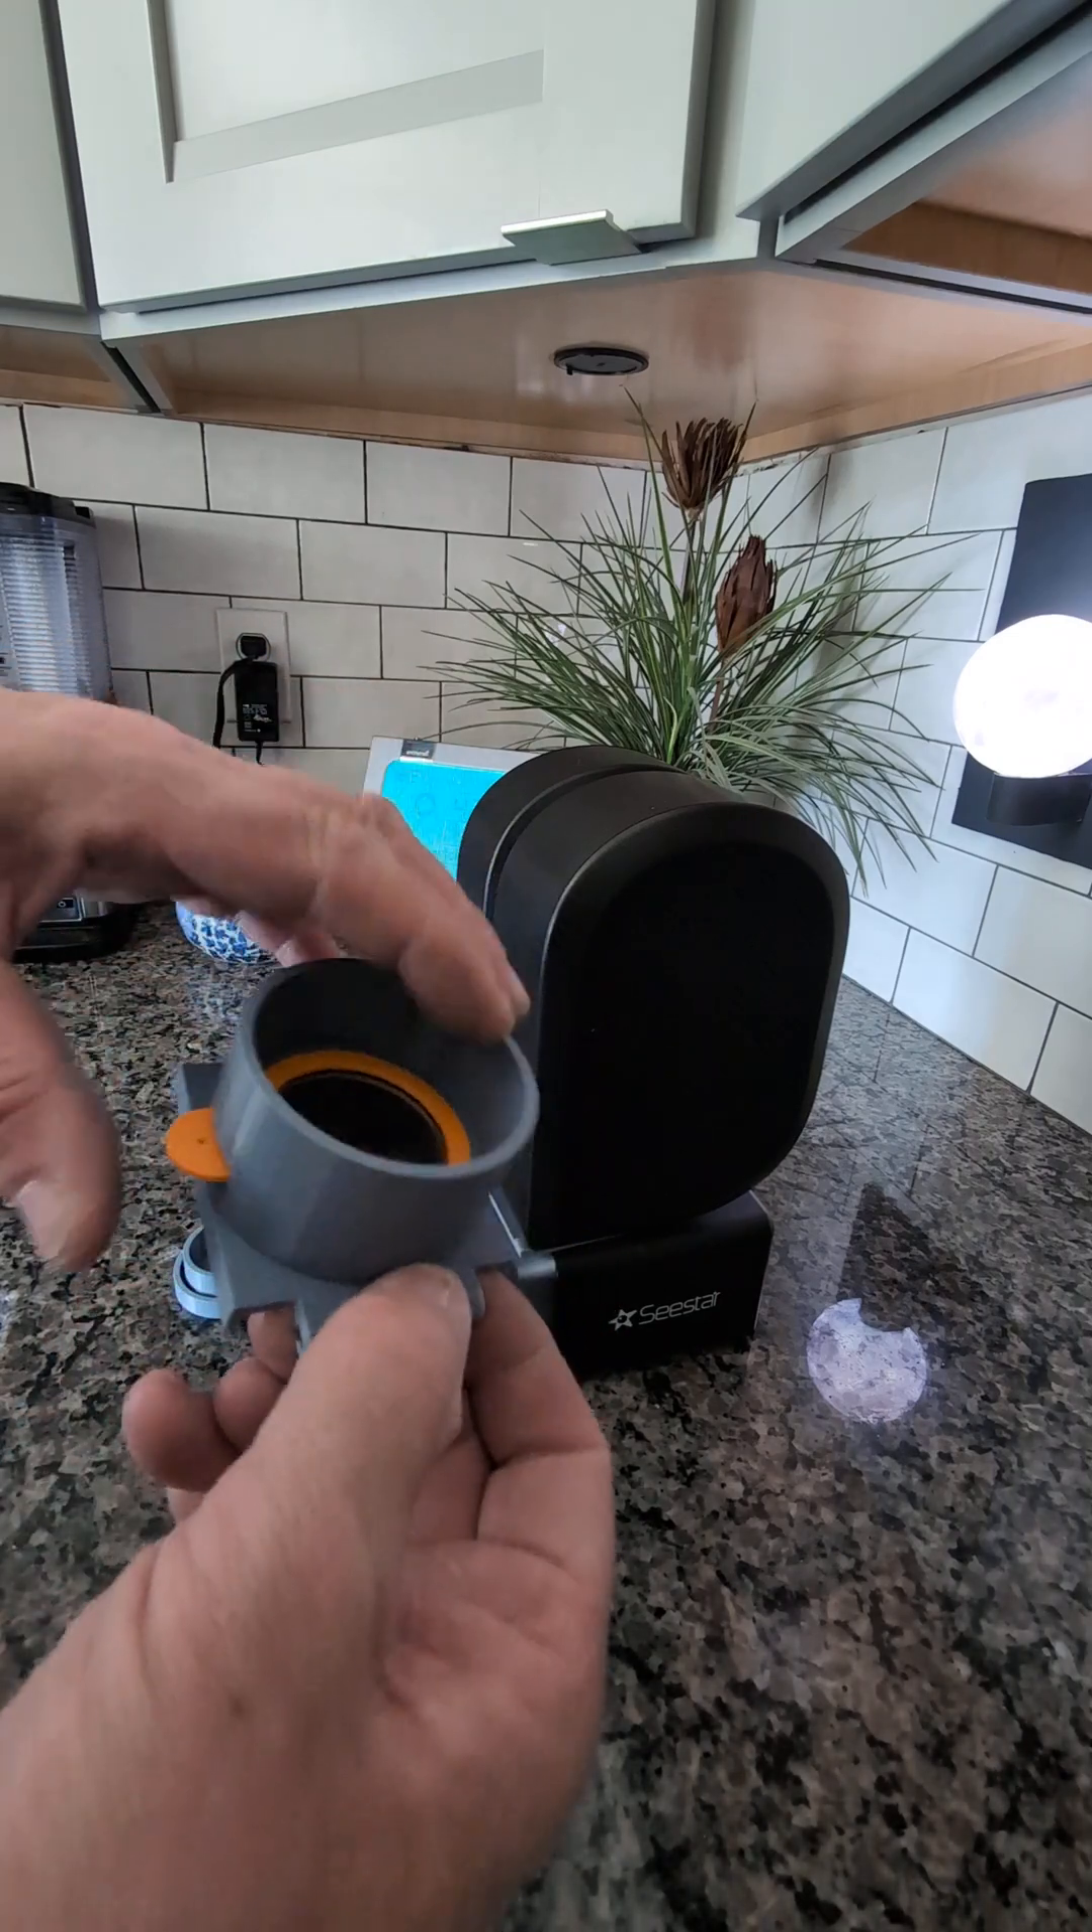Now the filter's in. The tab is sticking out.